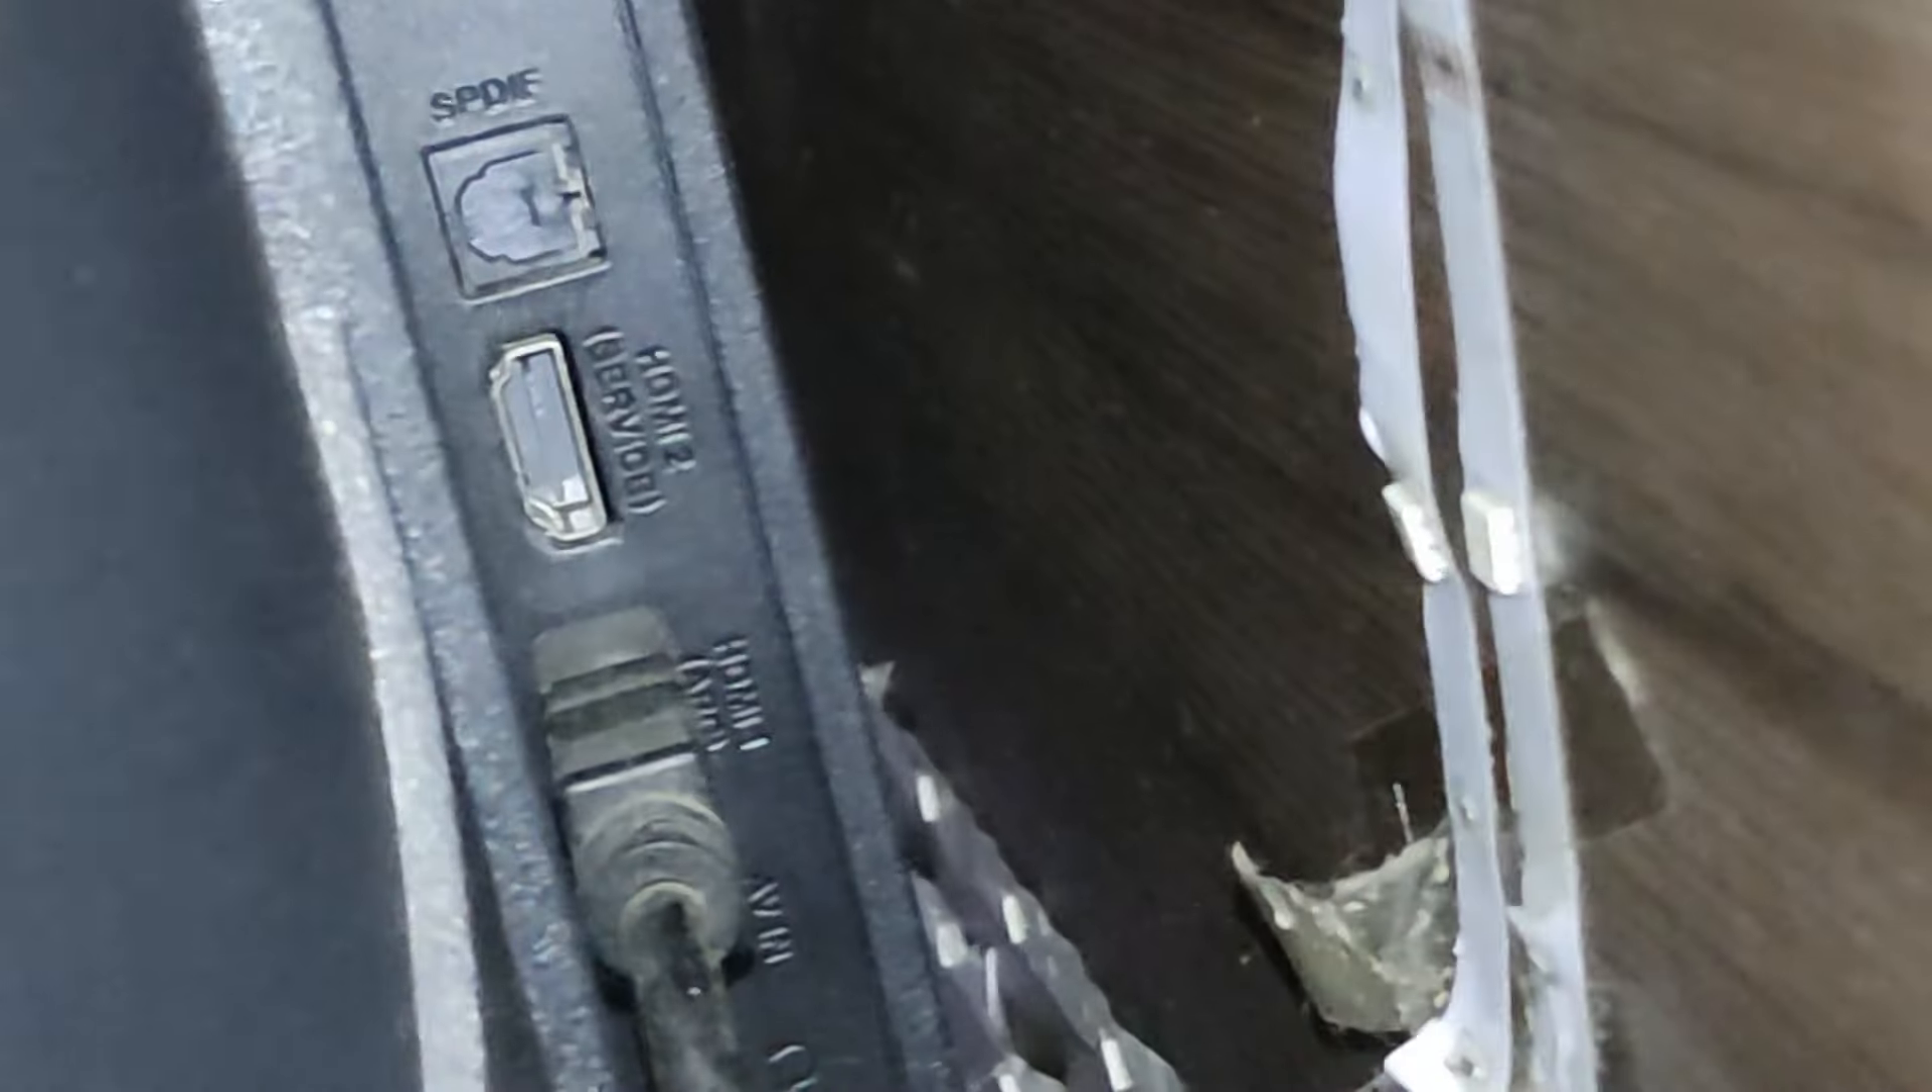Pluguei o cabo aqui HDMI E ainda tem outra entrada HDMI.